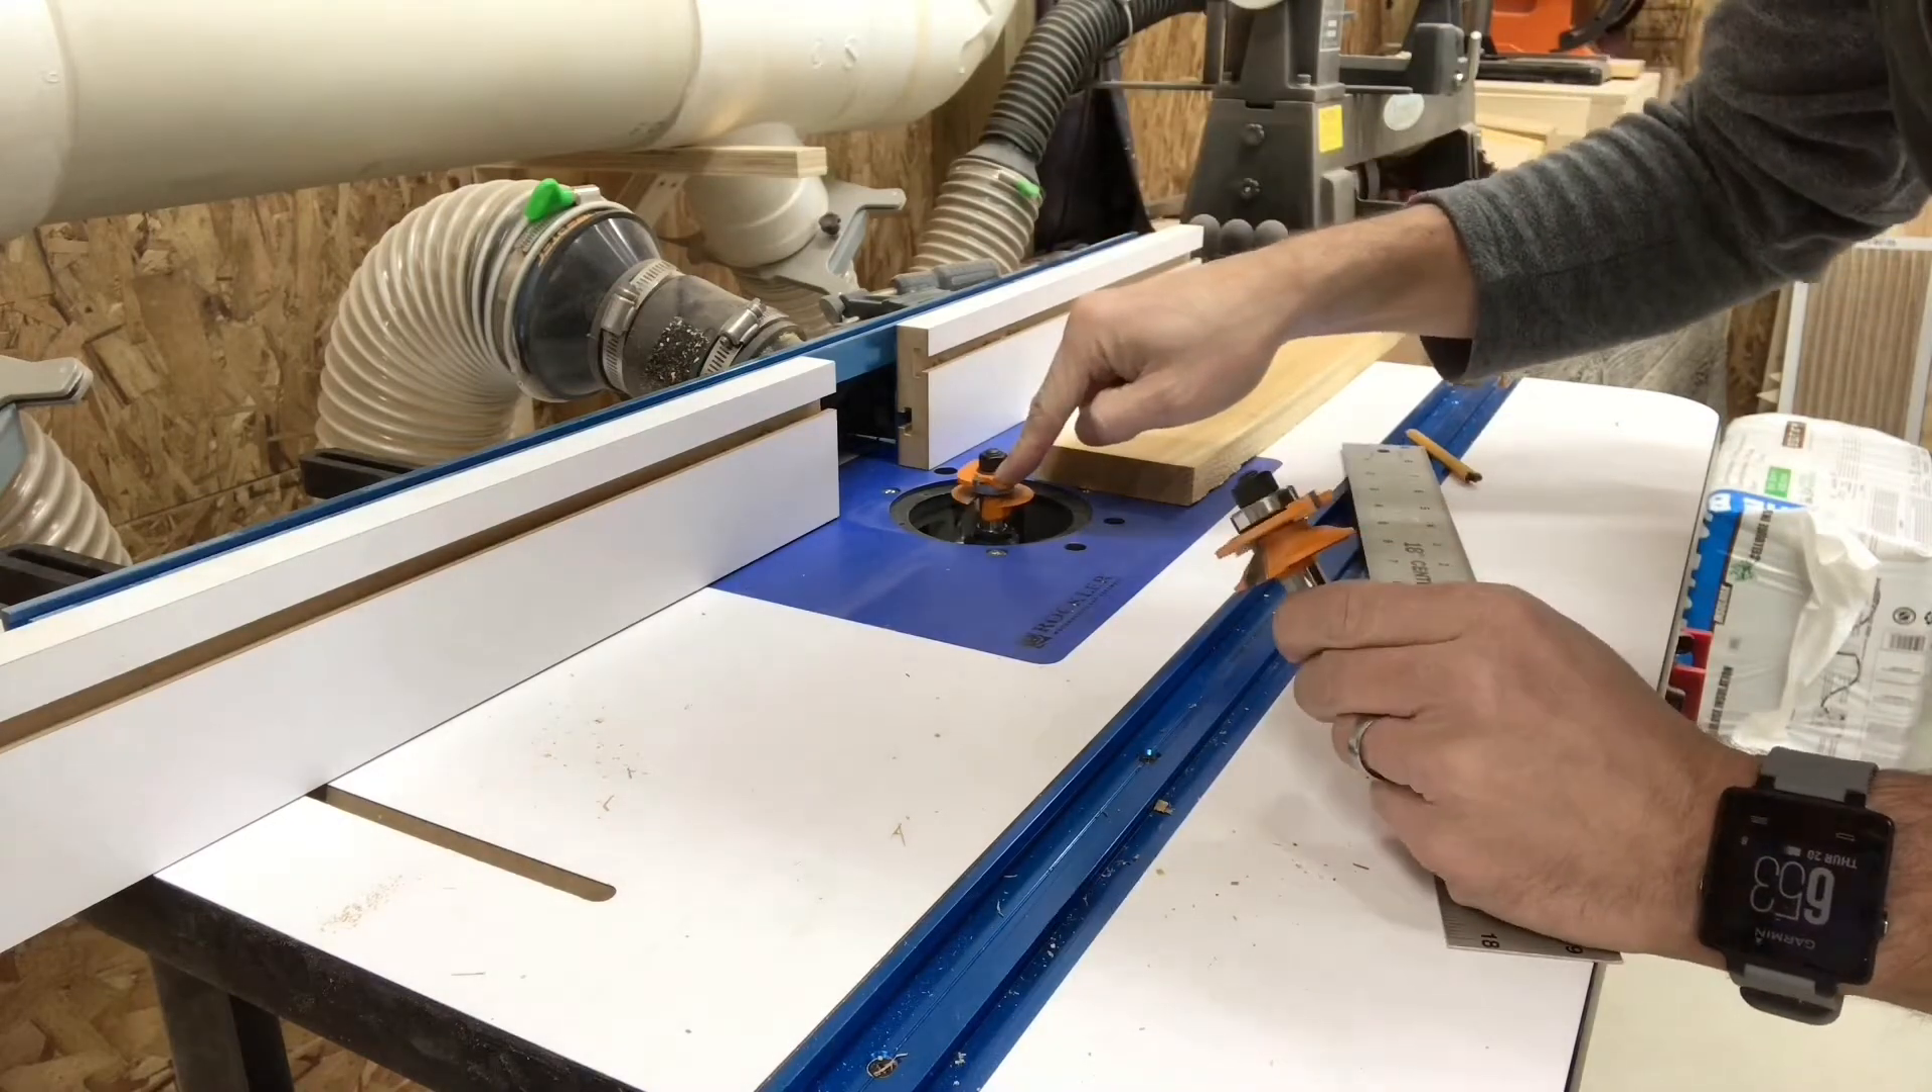Okay guys, I have my first router bit in and there's two different router bits.